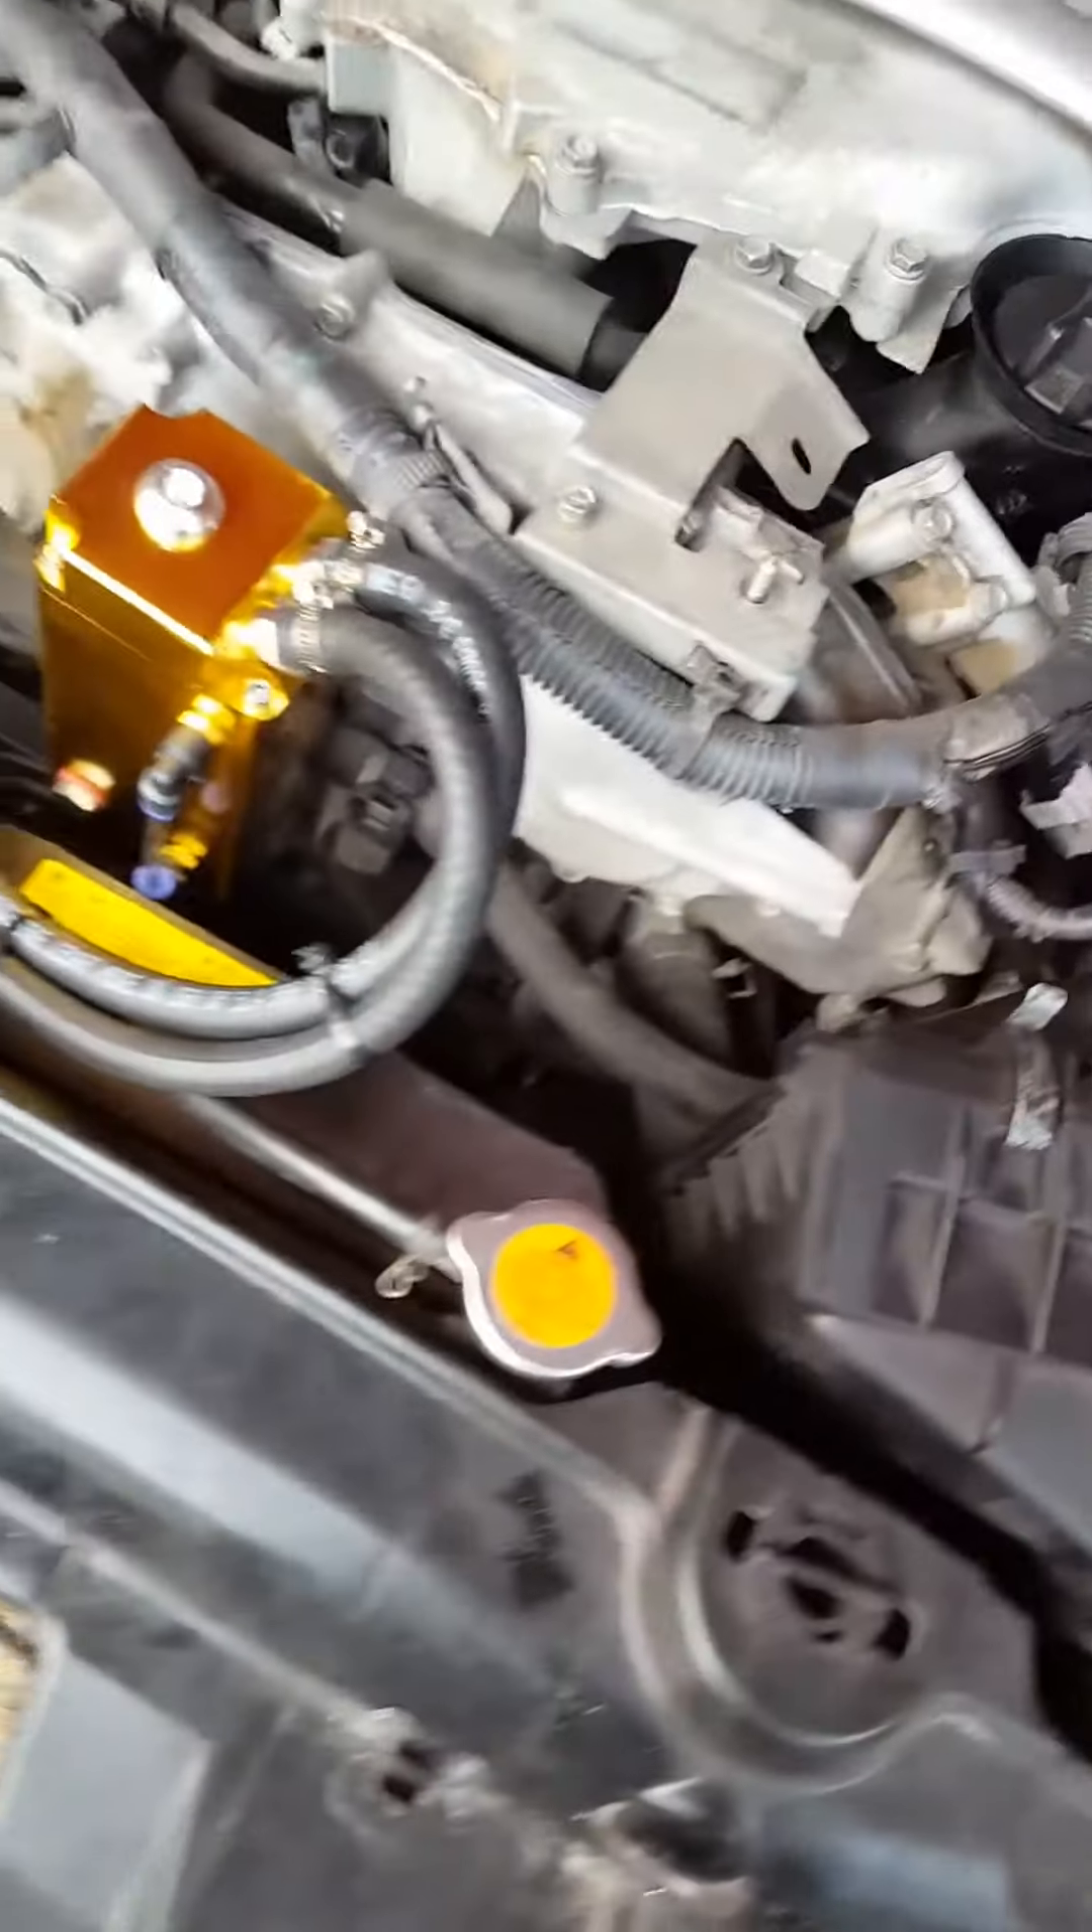So but yeah this is my oil catch can now installed.